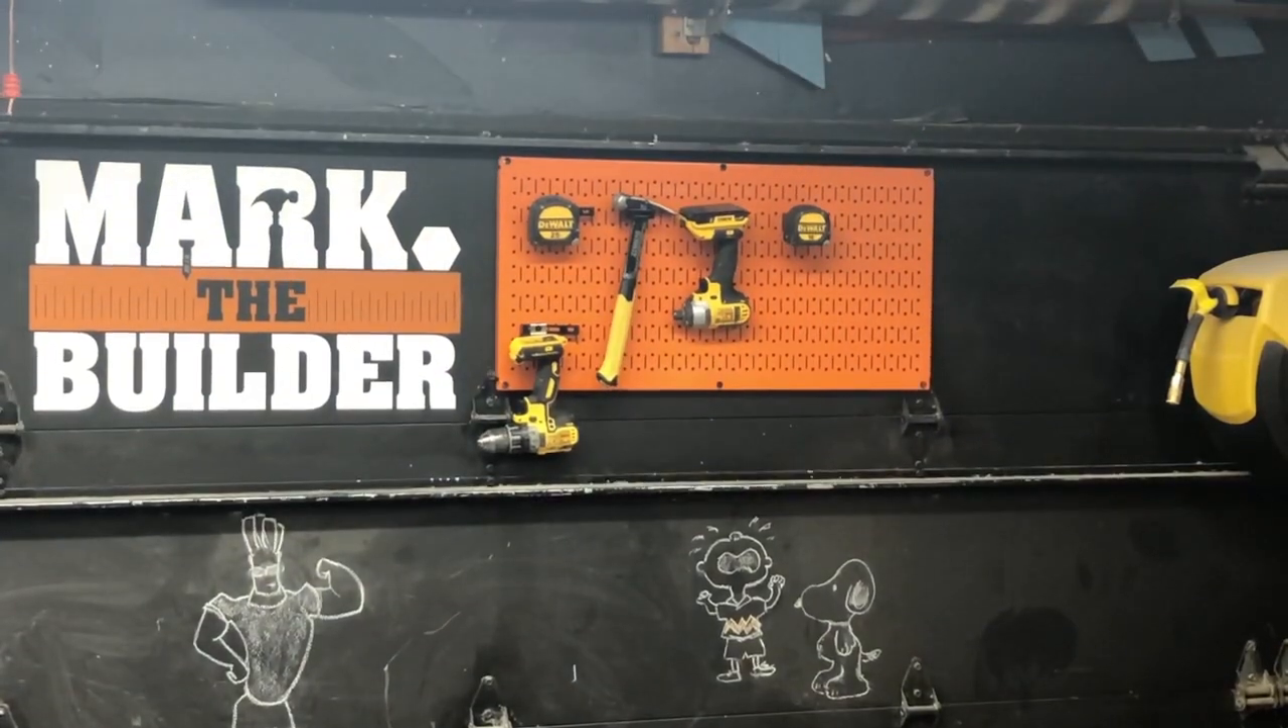The wall control is now mounted.